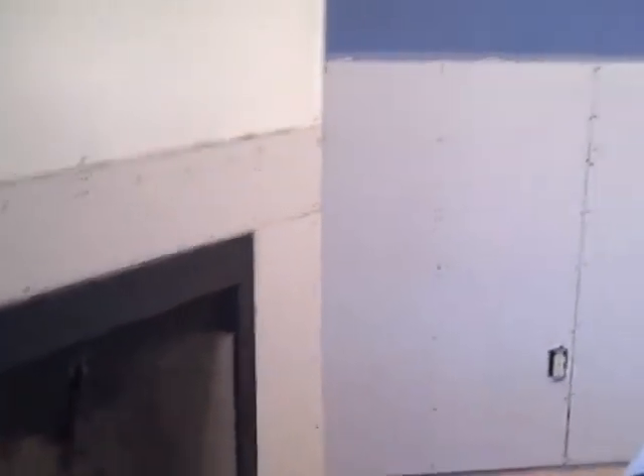So as you can see, the drywall is starting to be put back in.